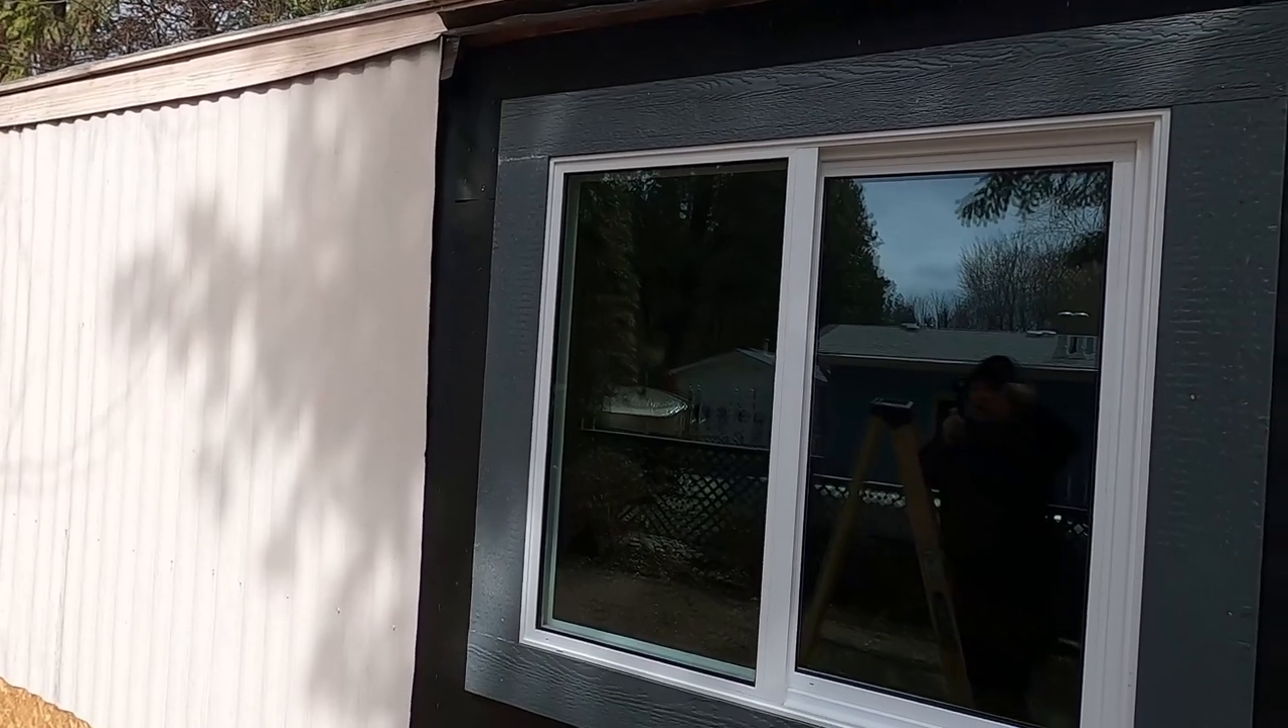There we have it we've got our window all trimmed out now.